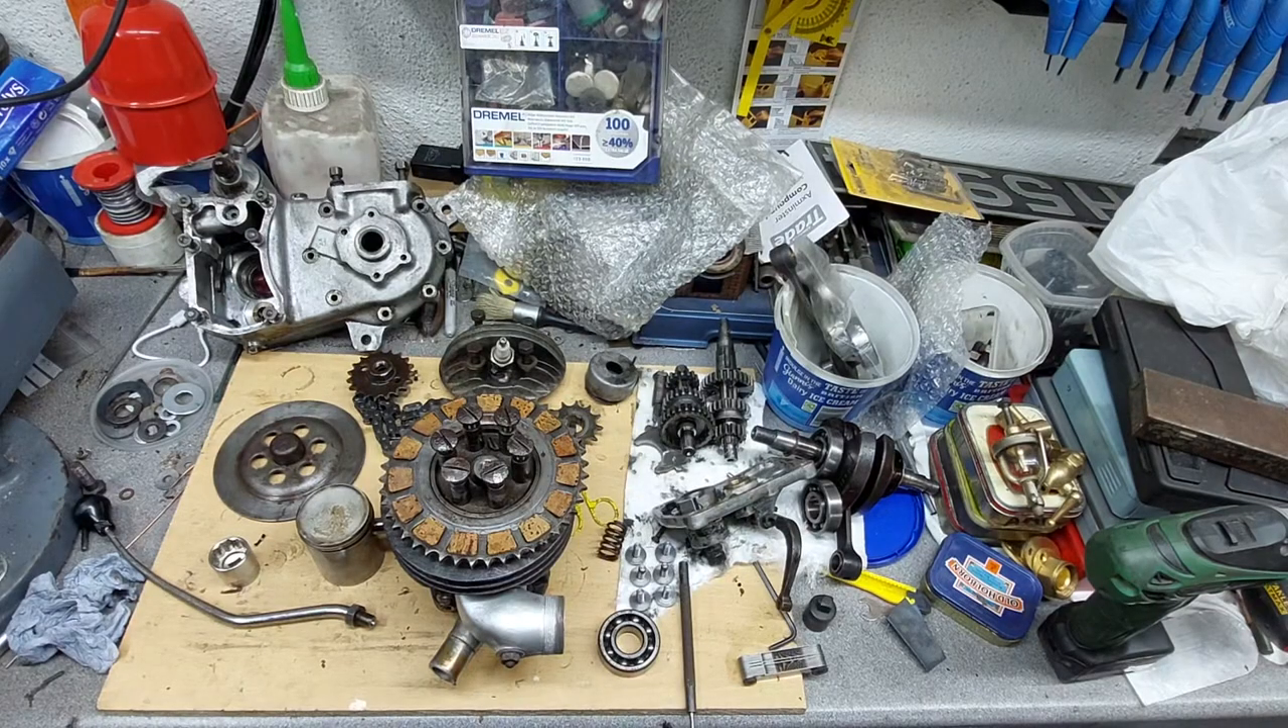So now we've got the engine all apart.